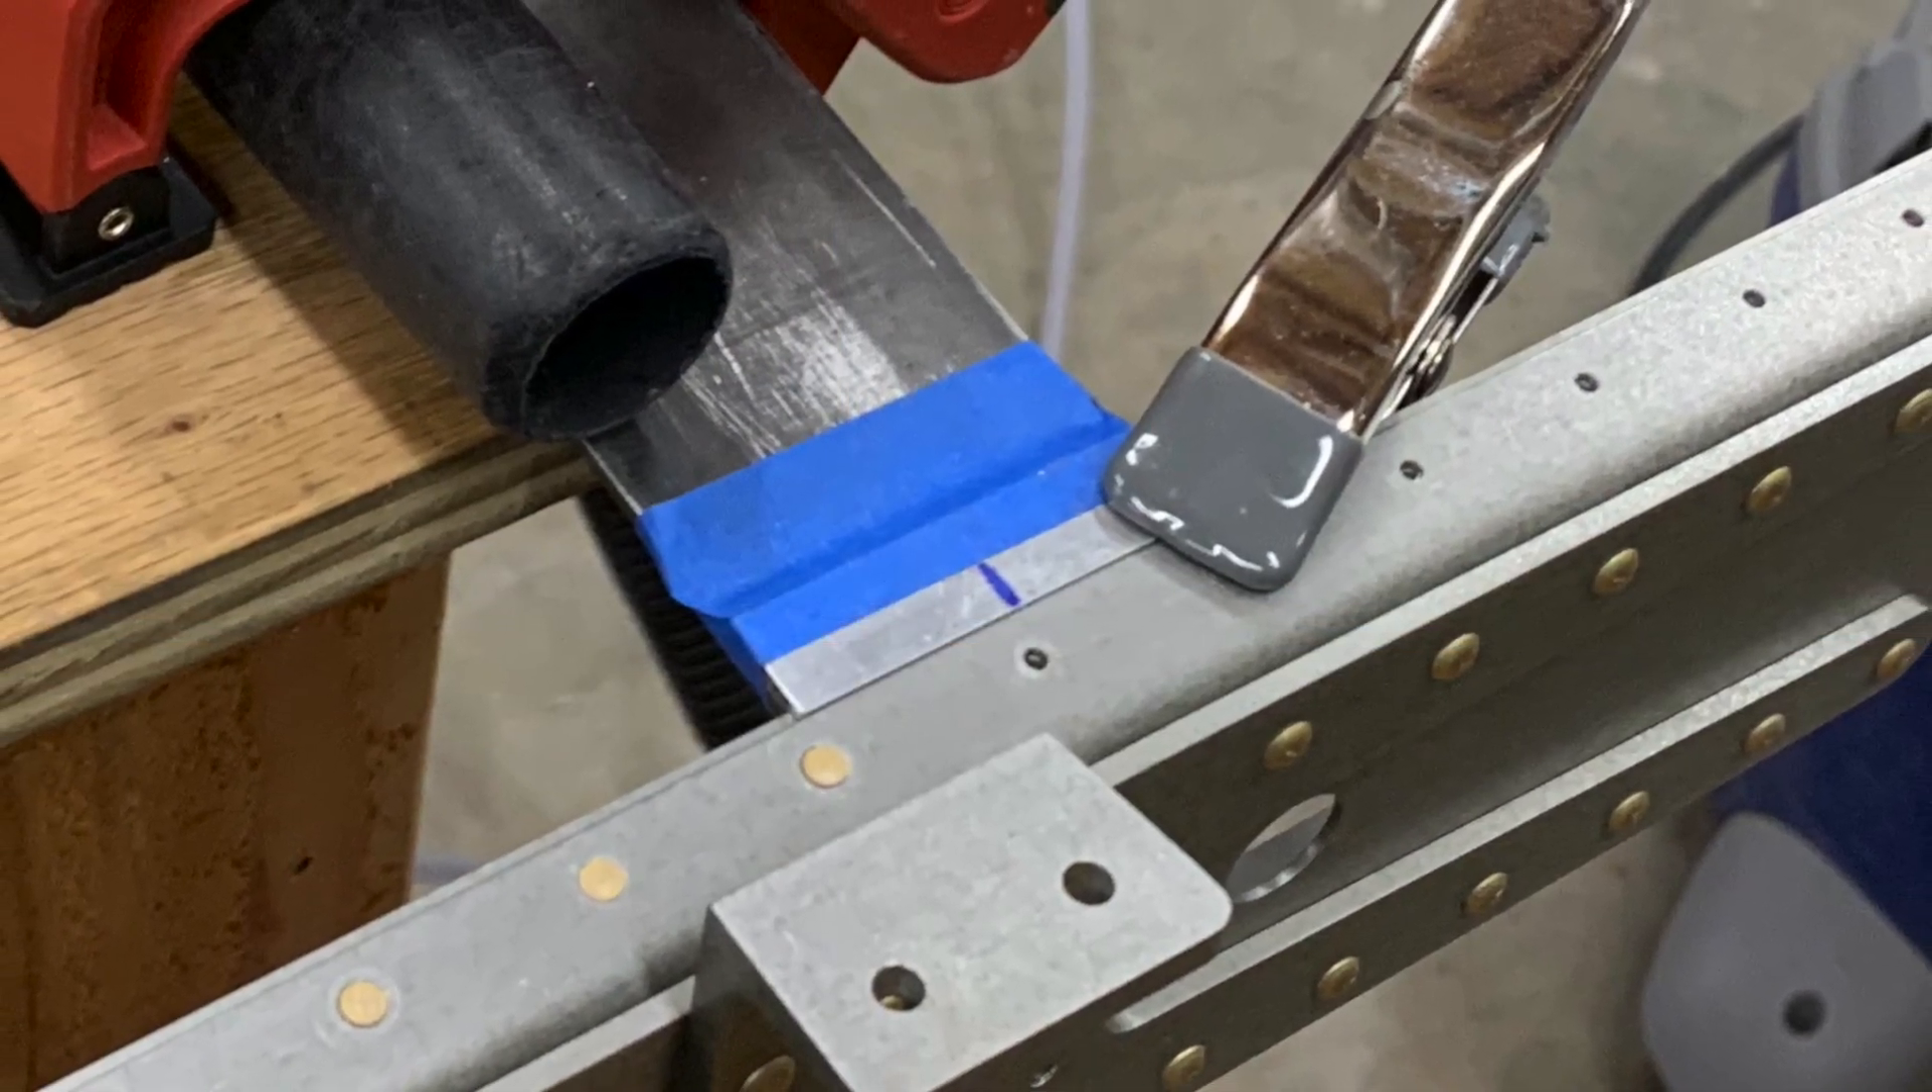There you can see the part clamped in place.